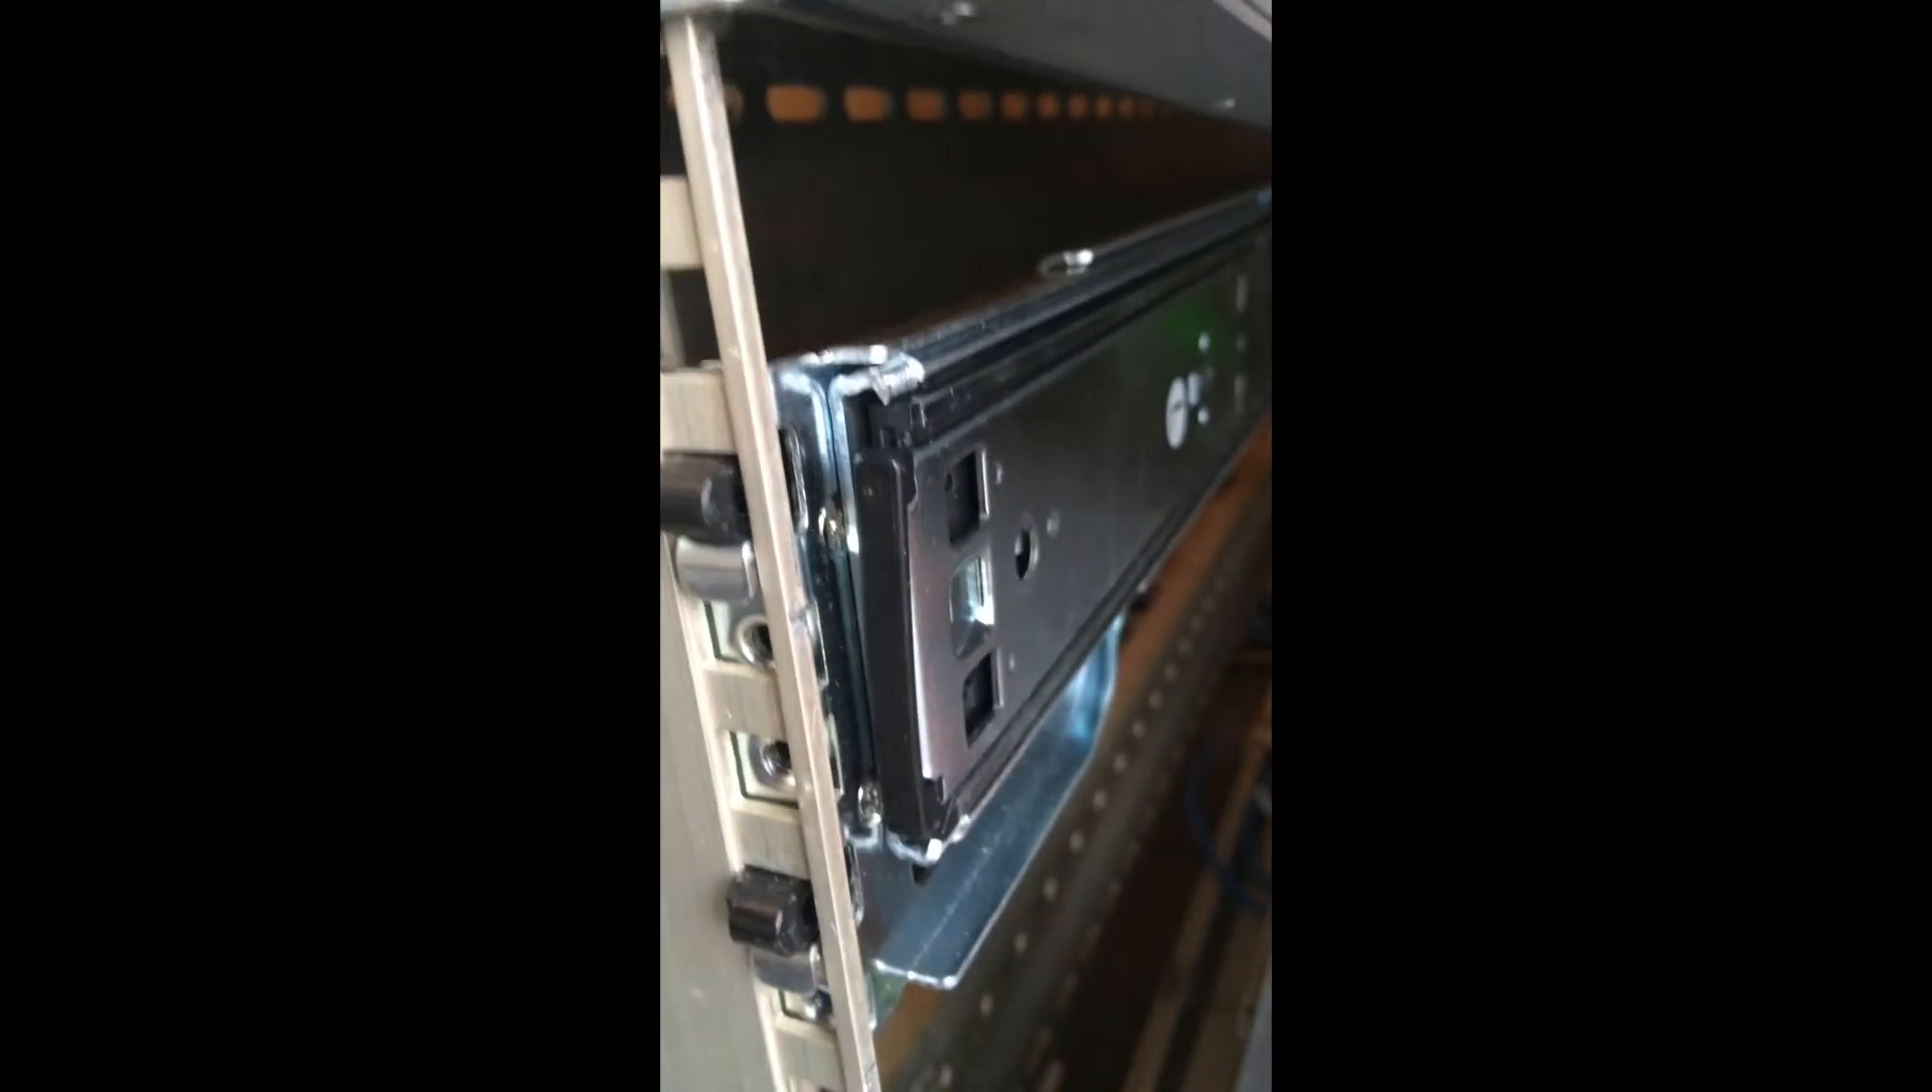Okay this is the rail actually attached to the four post rack.